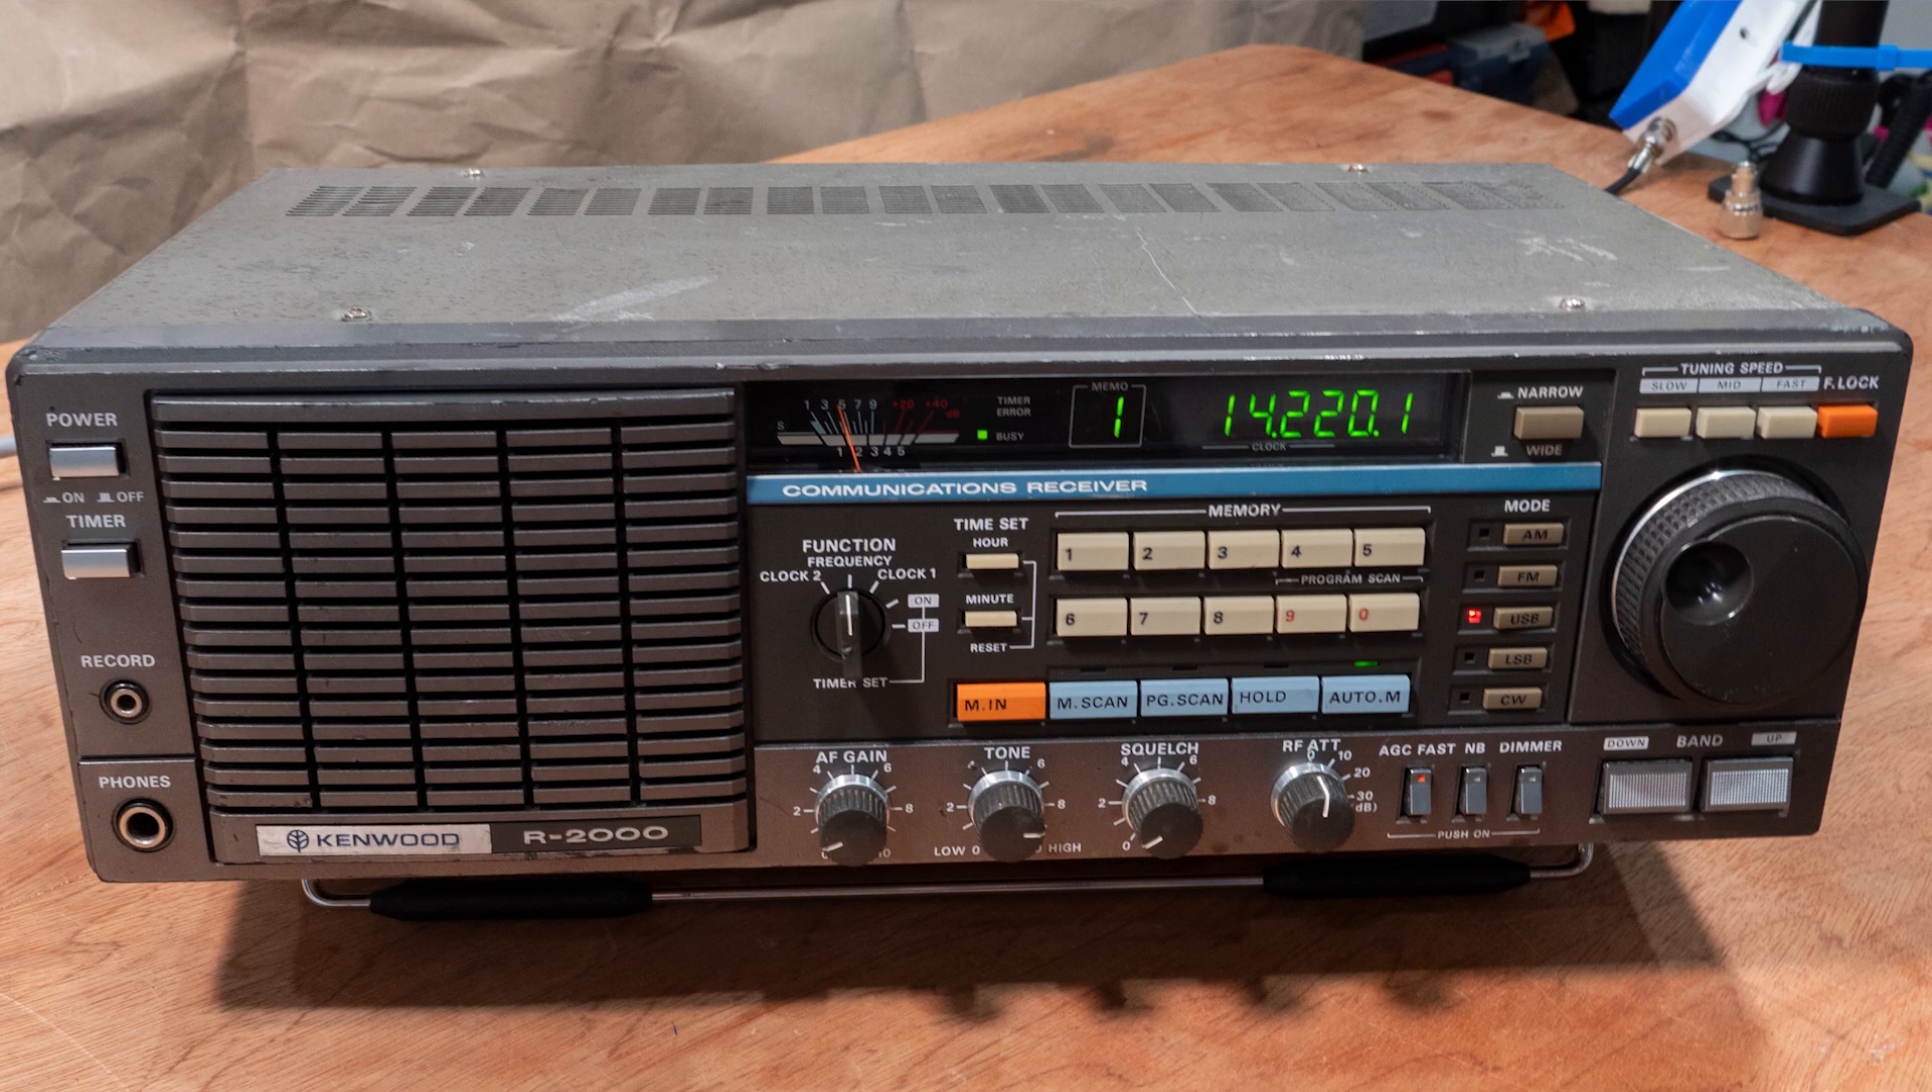I have the case fully on everything's clean and nice to use and some good features include the memories which remember not only the frequency but also the mode.